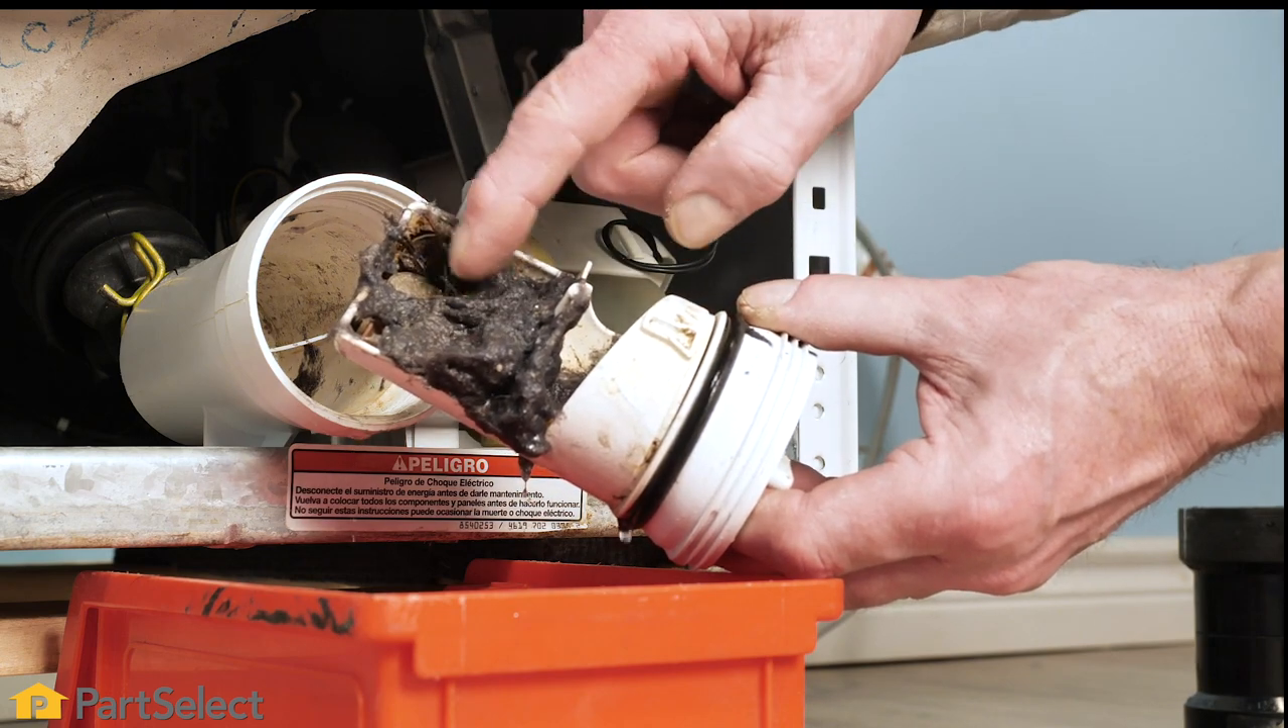Now with the filter removed, you see that we have some items that are caught in that trap, which is exactly what it's meant to do.